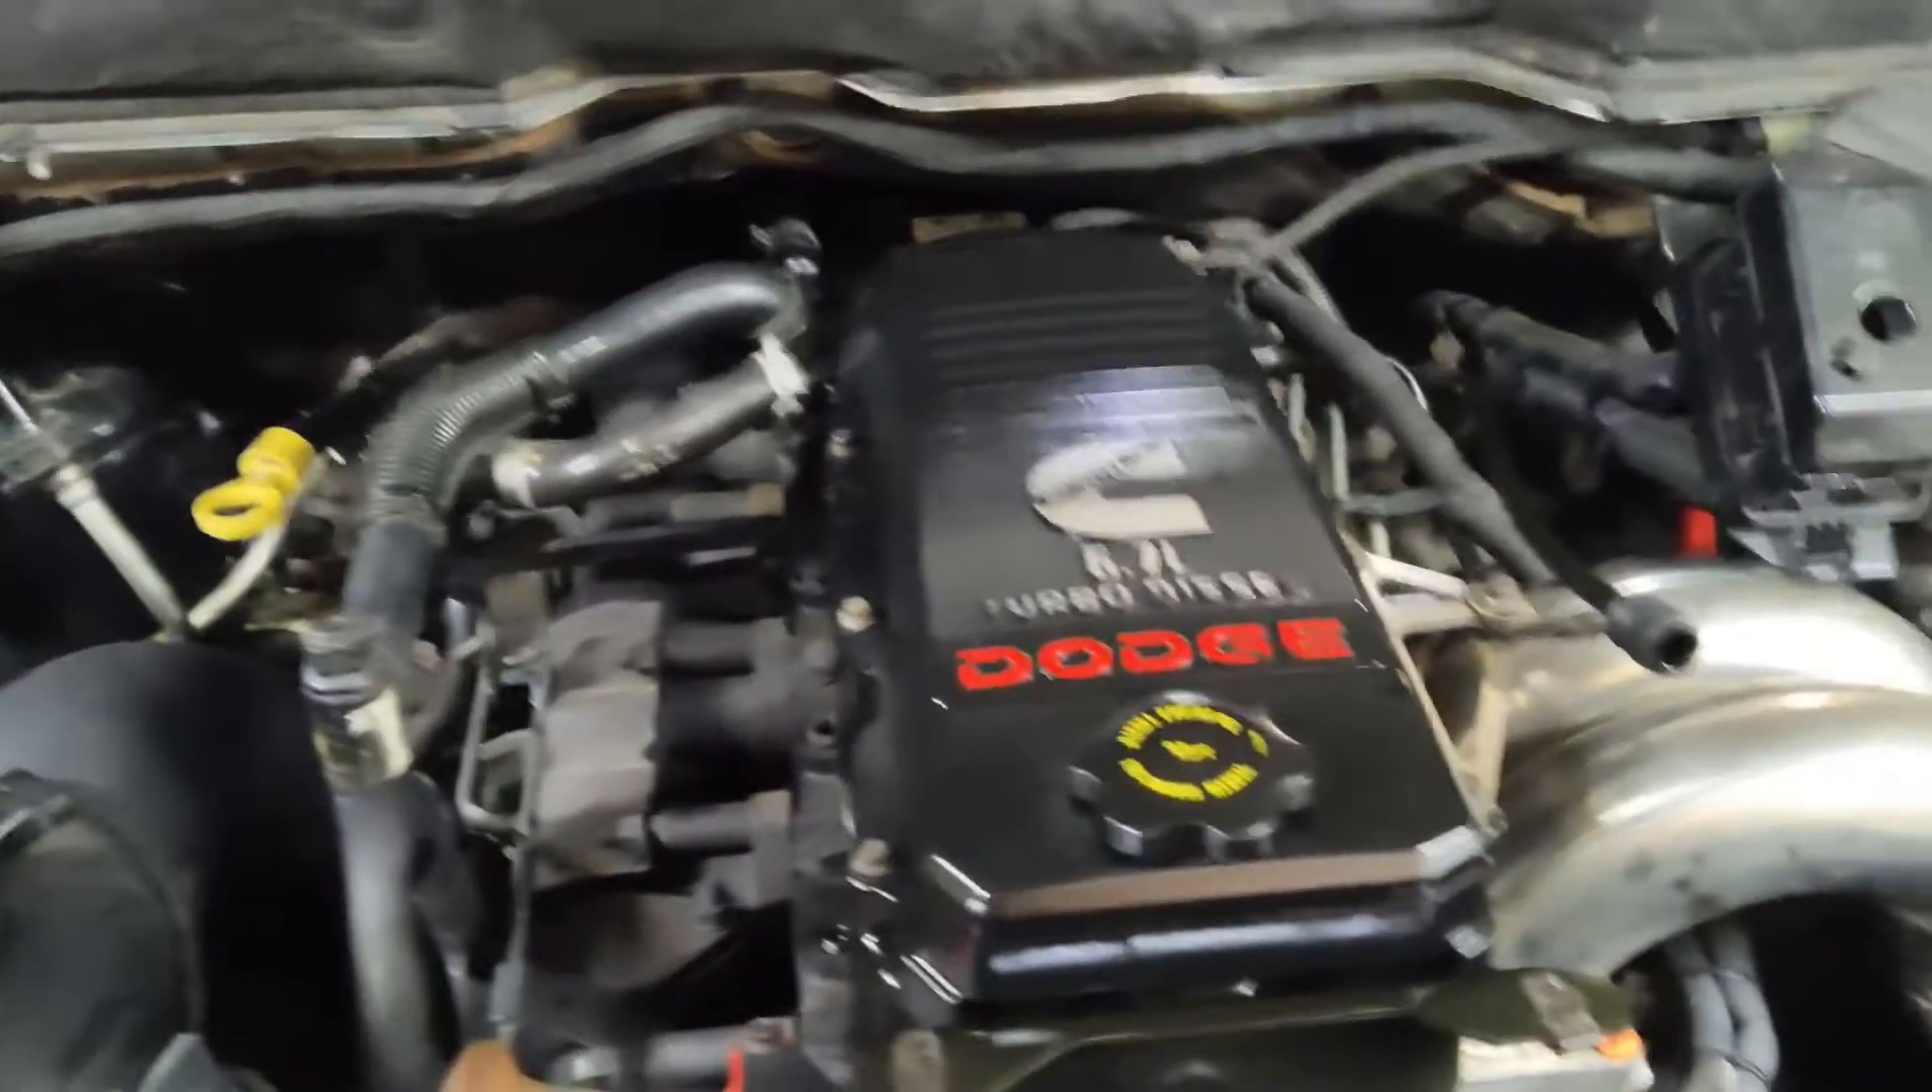We have our cover back on.